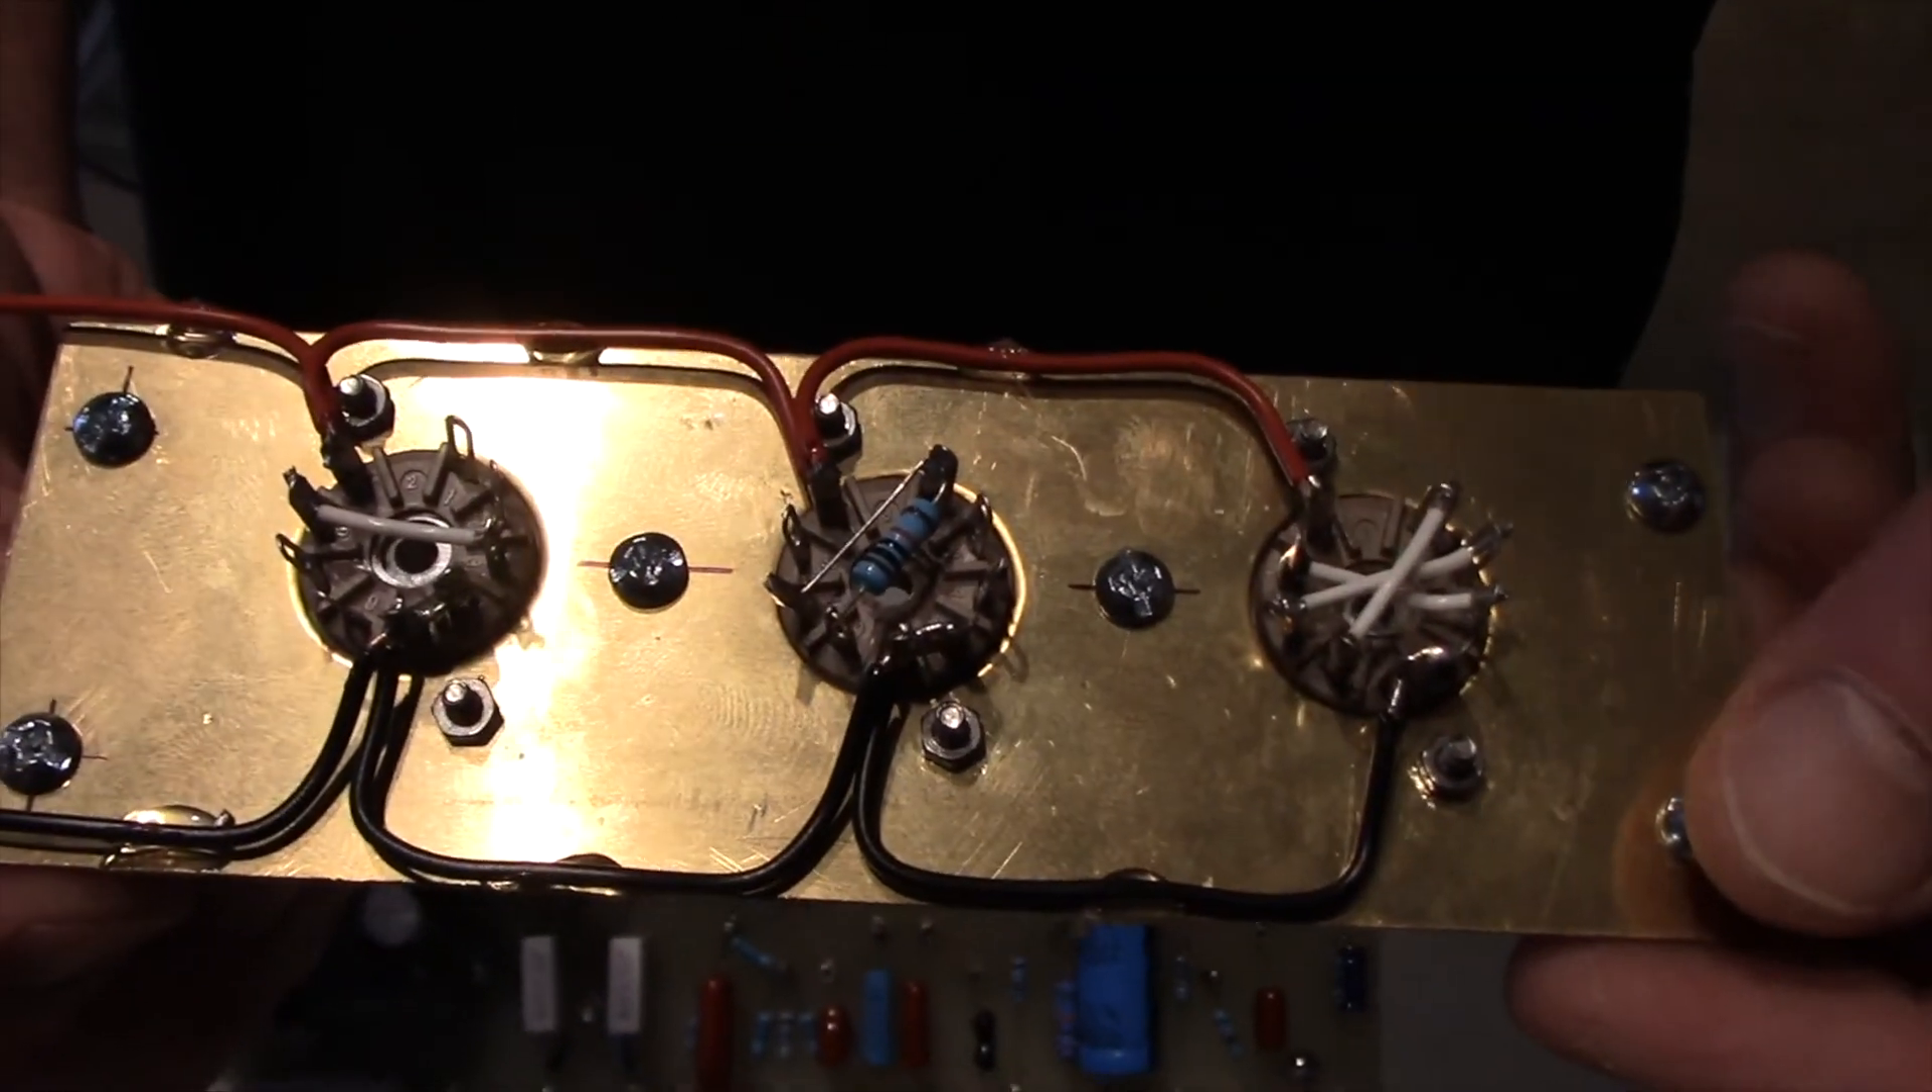Craig got busy throughout the week getting the components mounted and soldered into place. Just look at the beautiful end result of his hard work.